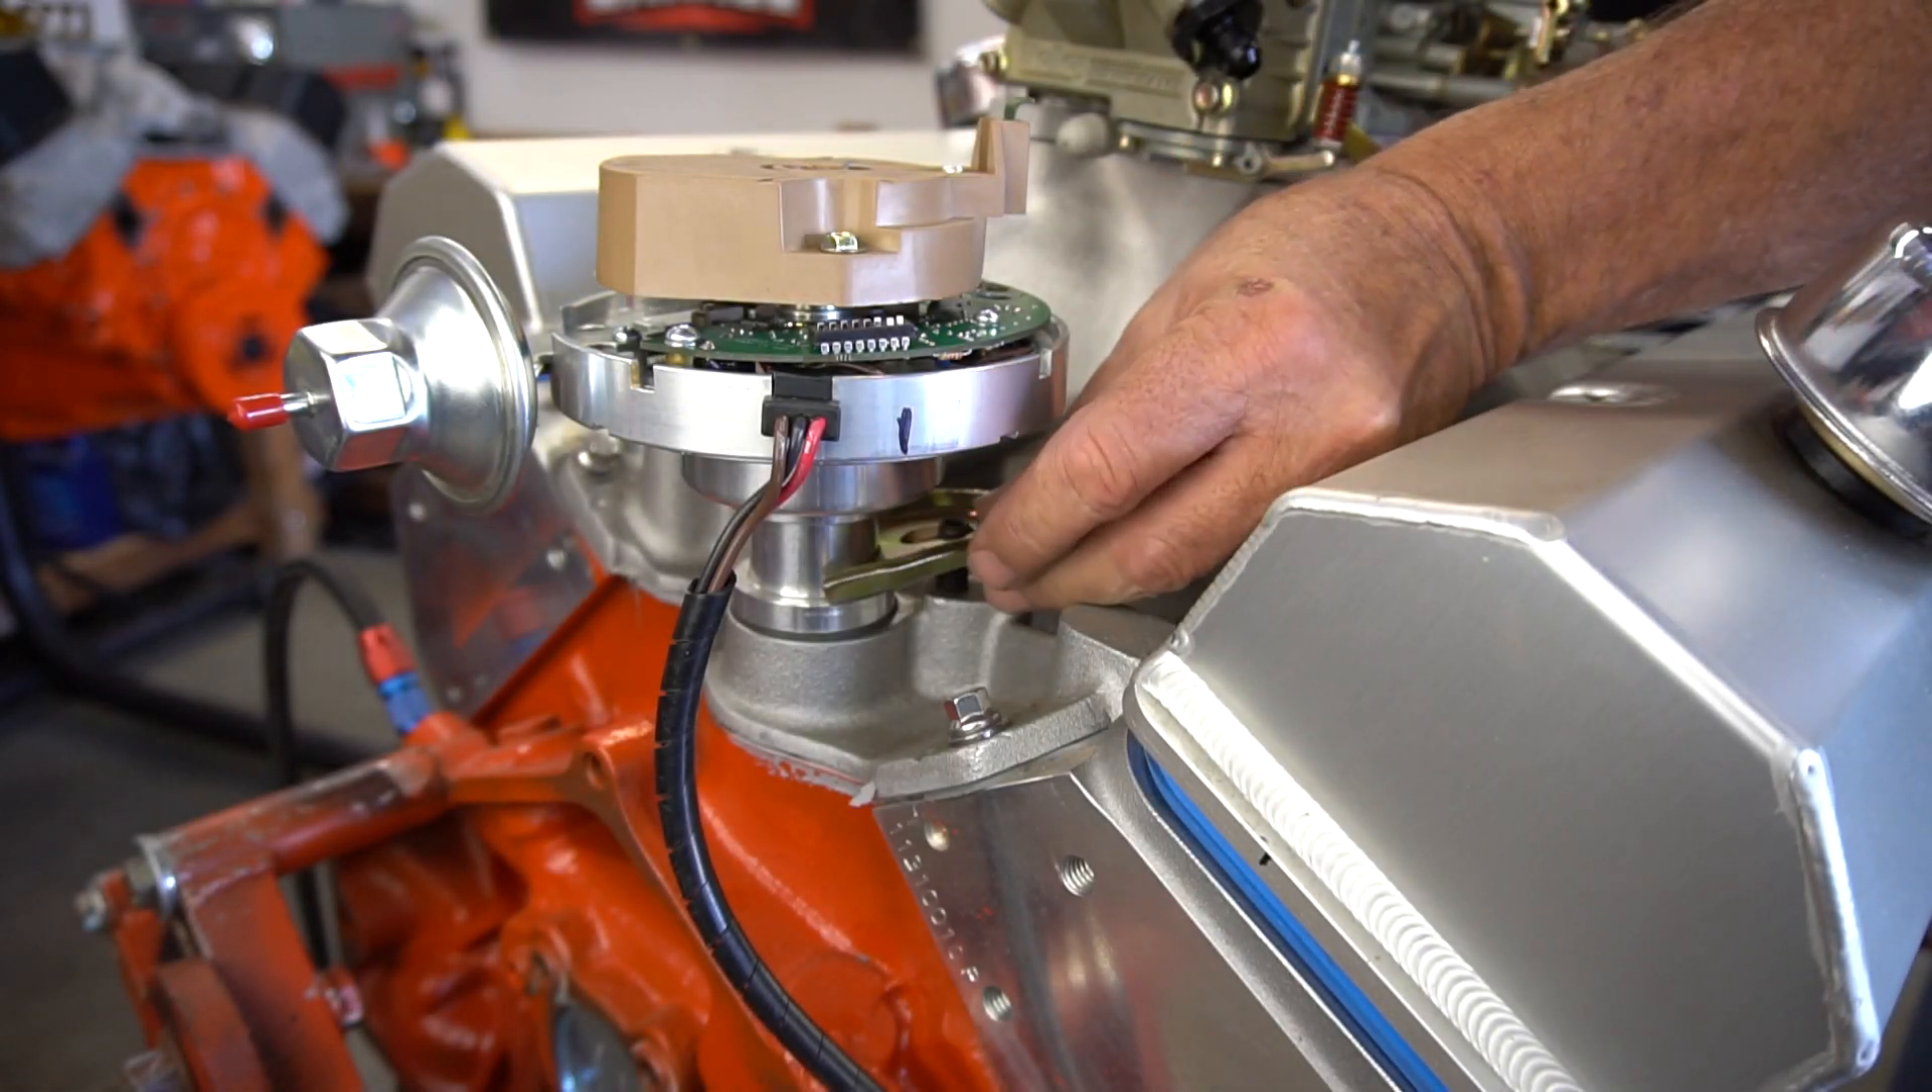Now the distributor is dropped into place.